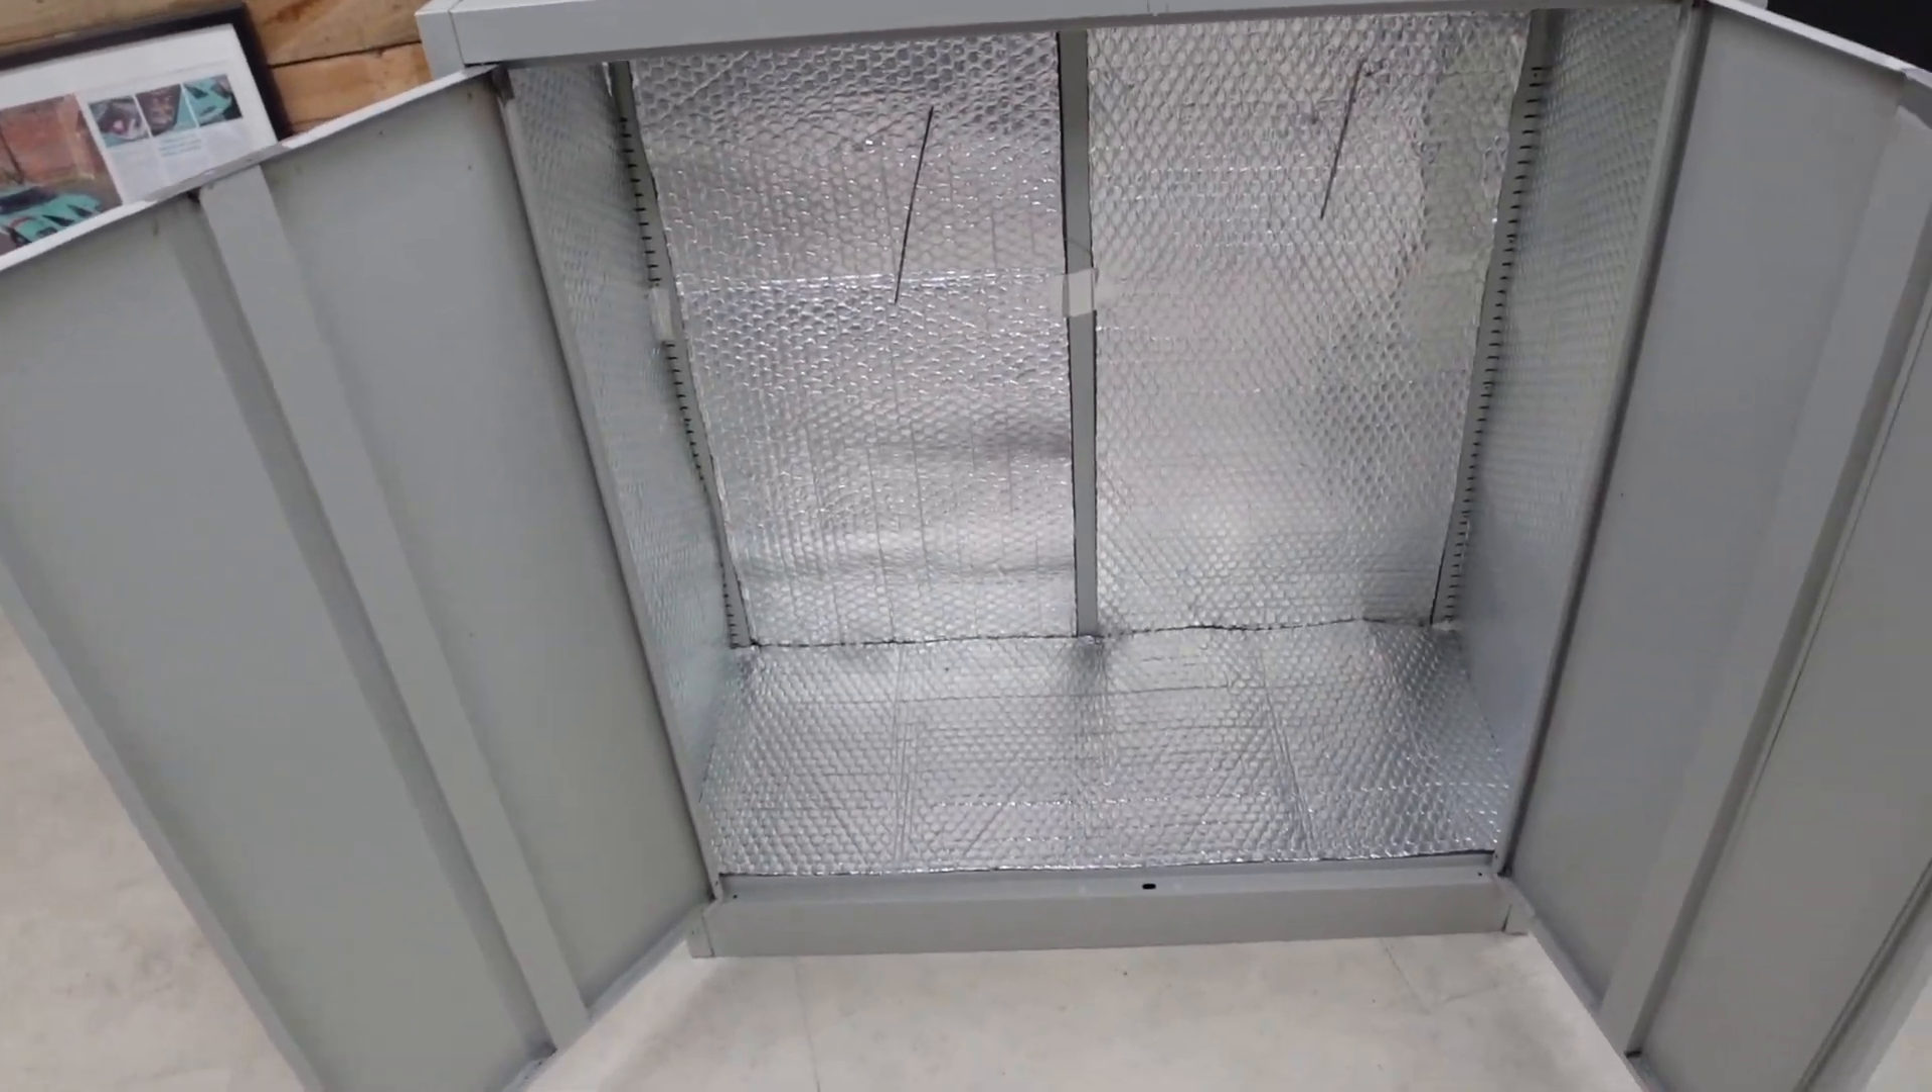I've not done the doors yet obviously as you can see.